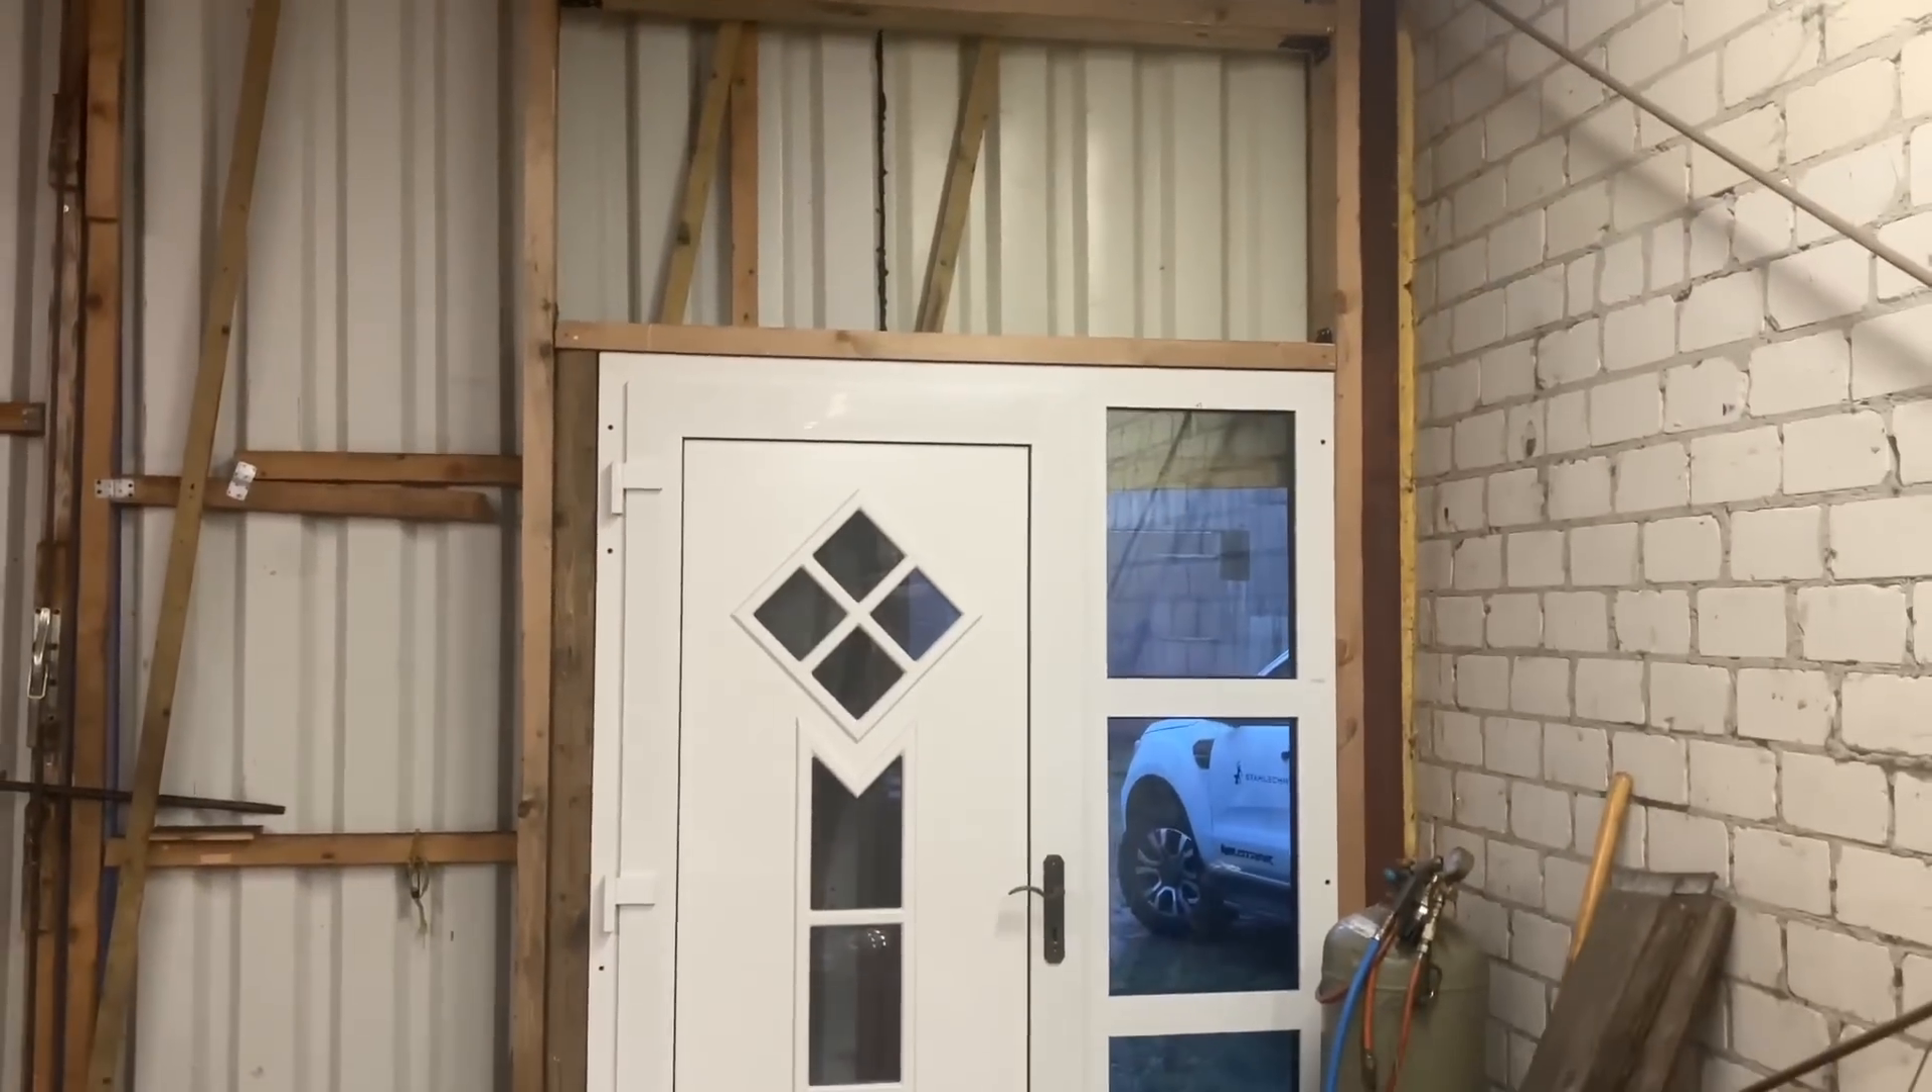Die Tür ist drin. Sie funktioniert. Es ist alles geil.